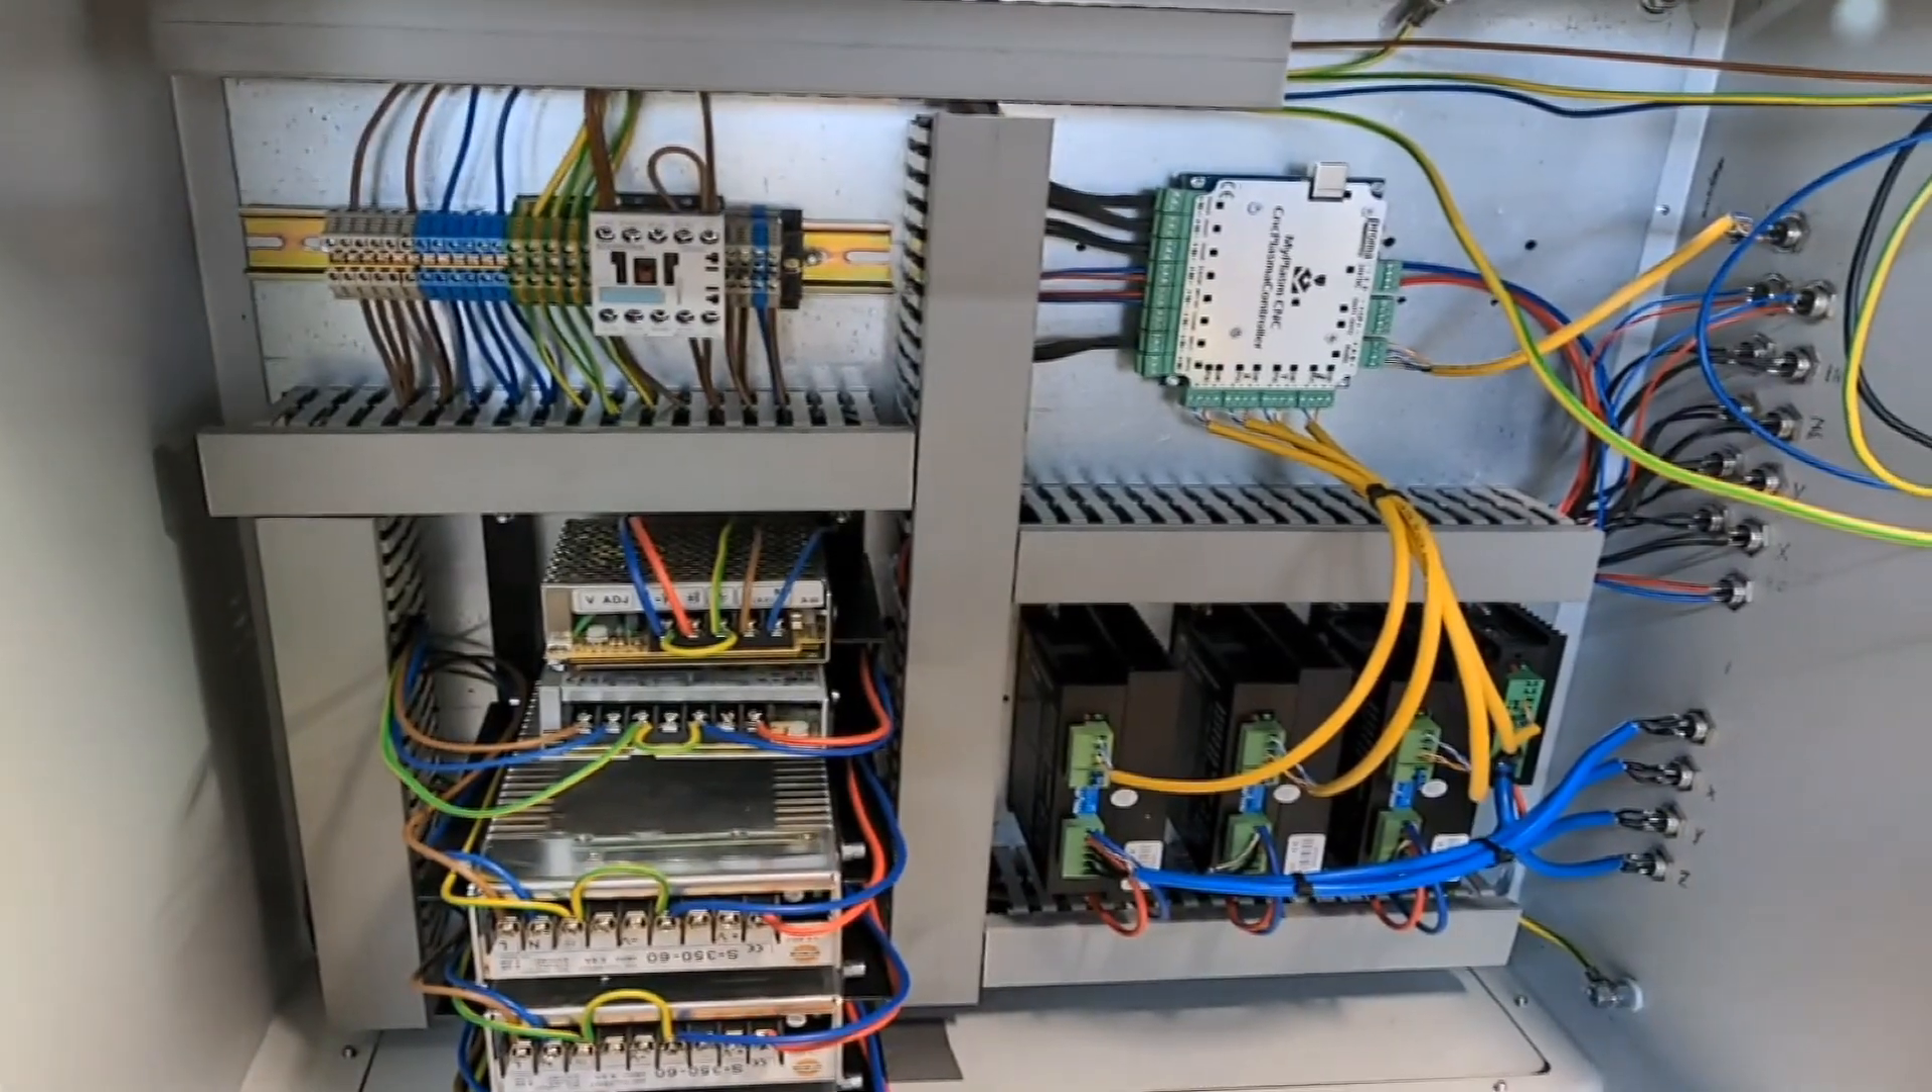Die verdrahtung vom schrank ist jetzt eigentlich so gut wie fertig.